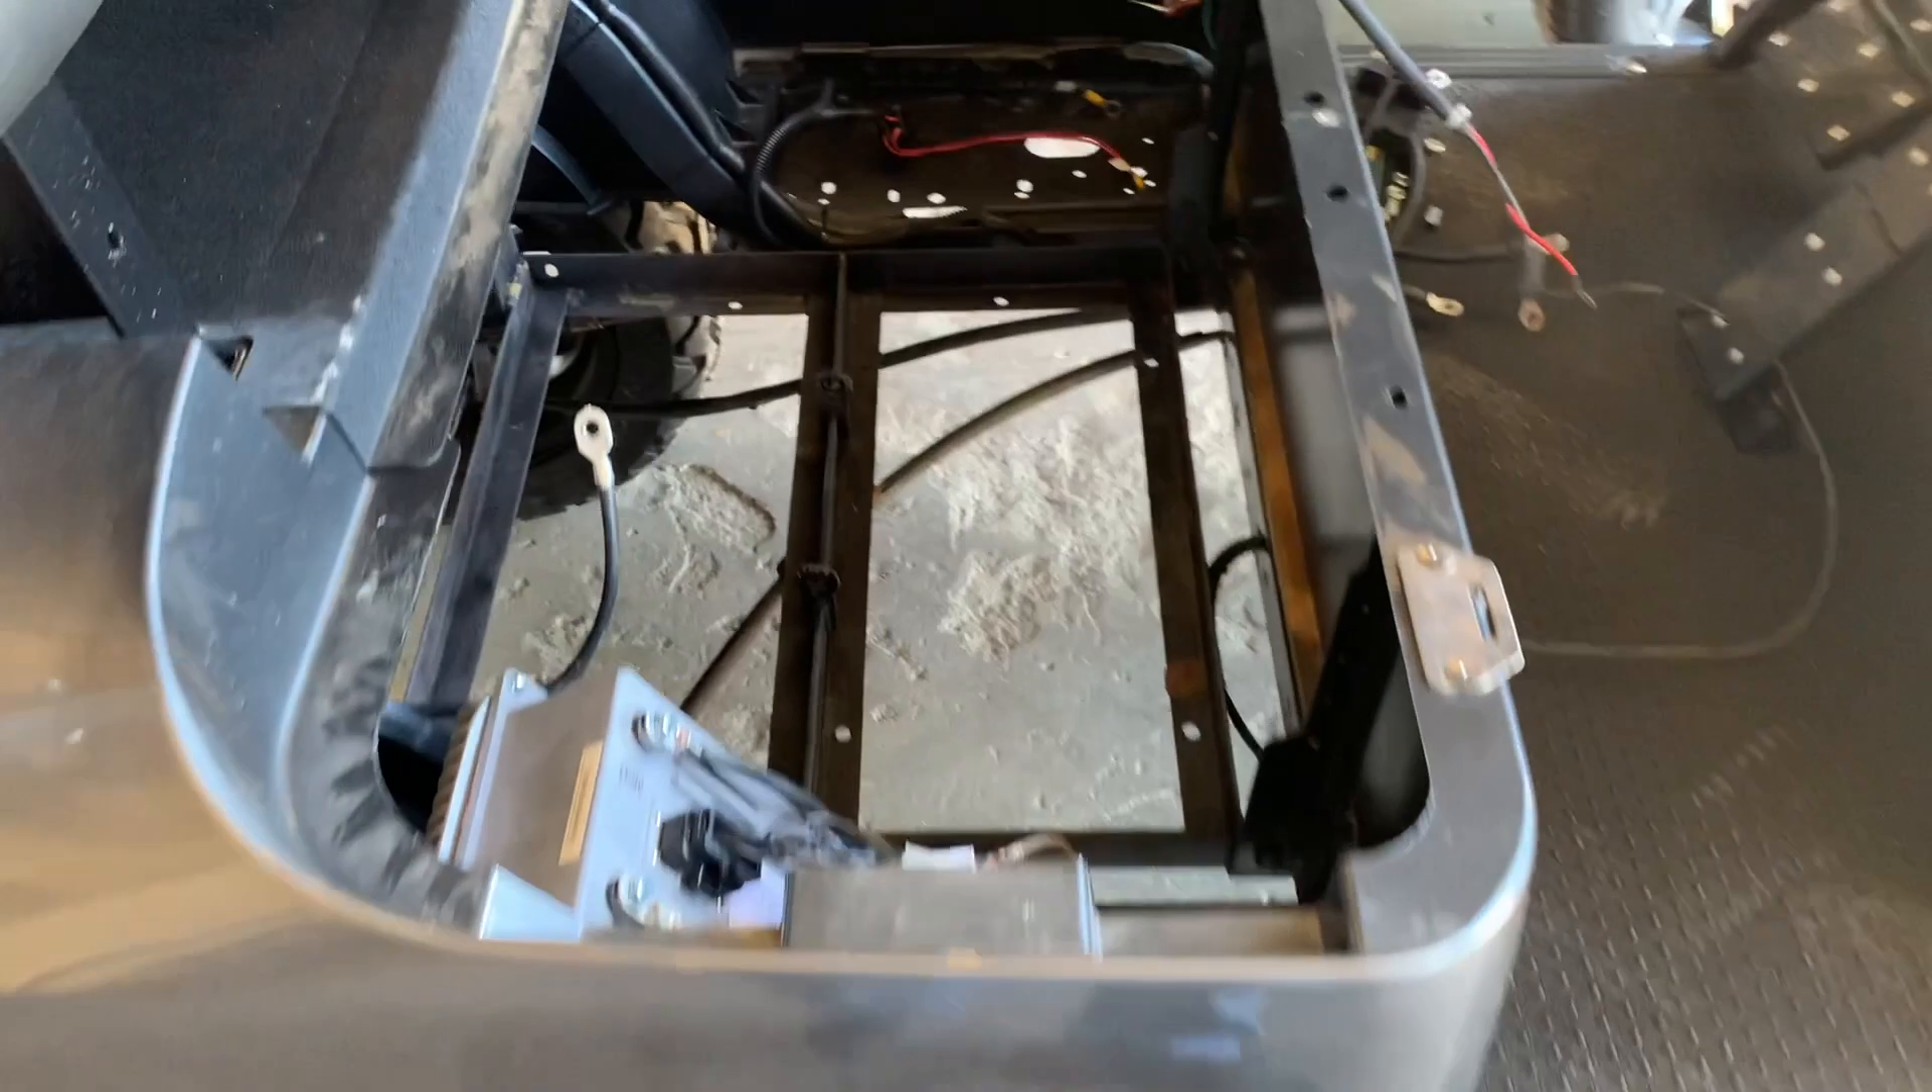So as you can see, I've already removed the batteries out of this one.